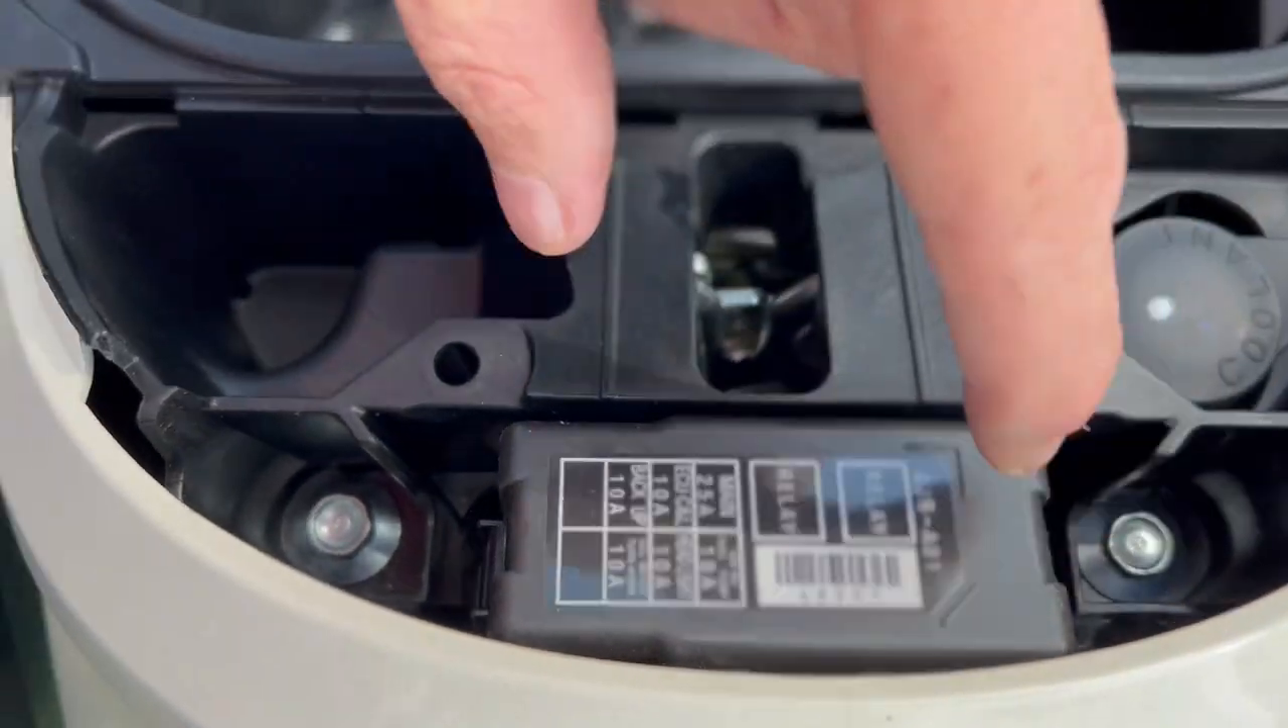There are two more bolts down in below next to the fuse box here and those two need to come out in order to get the rest out here.